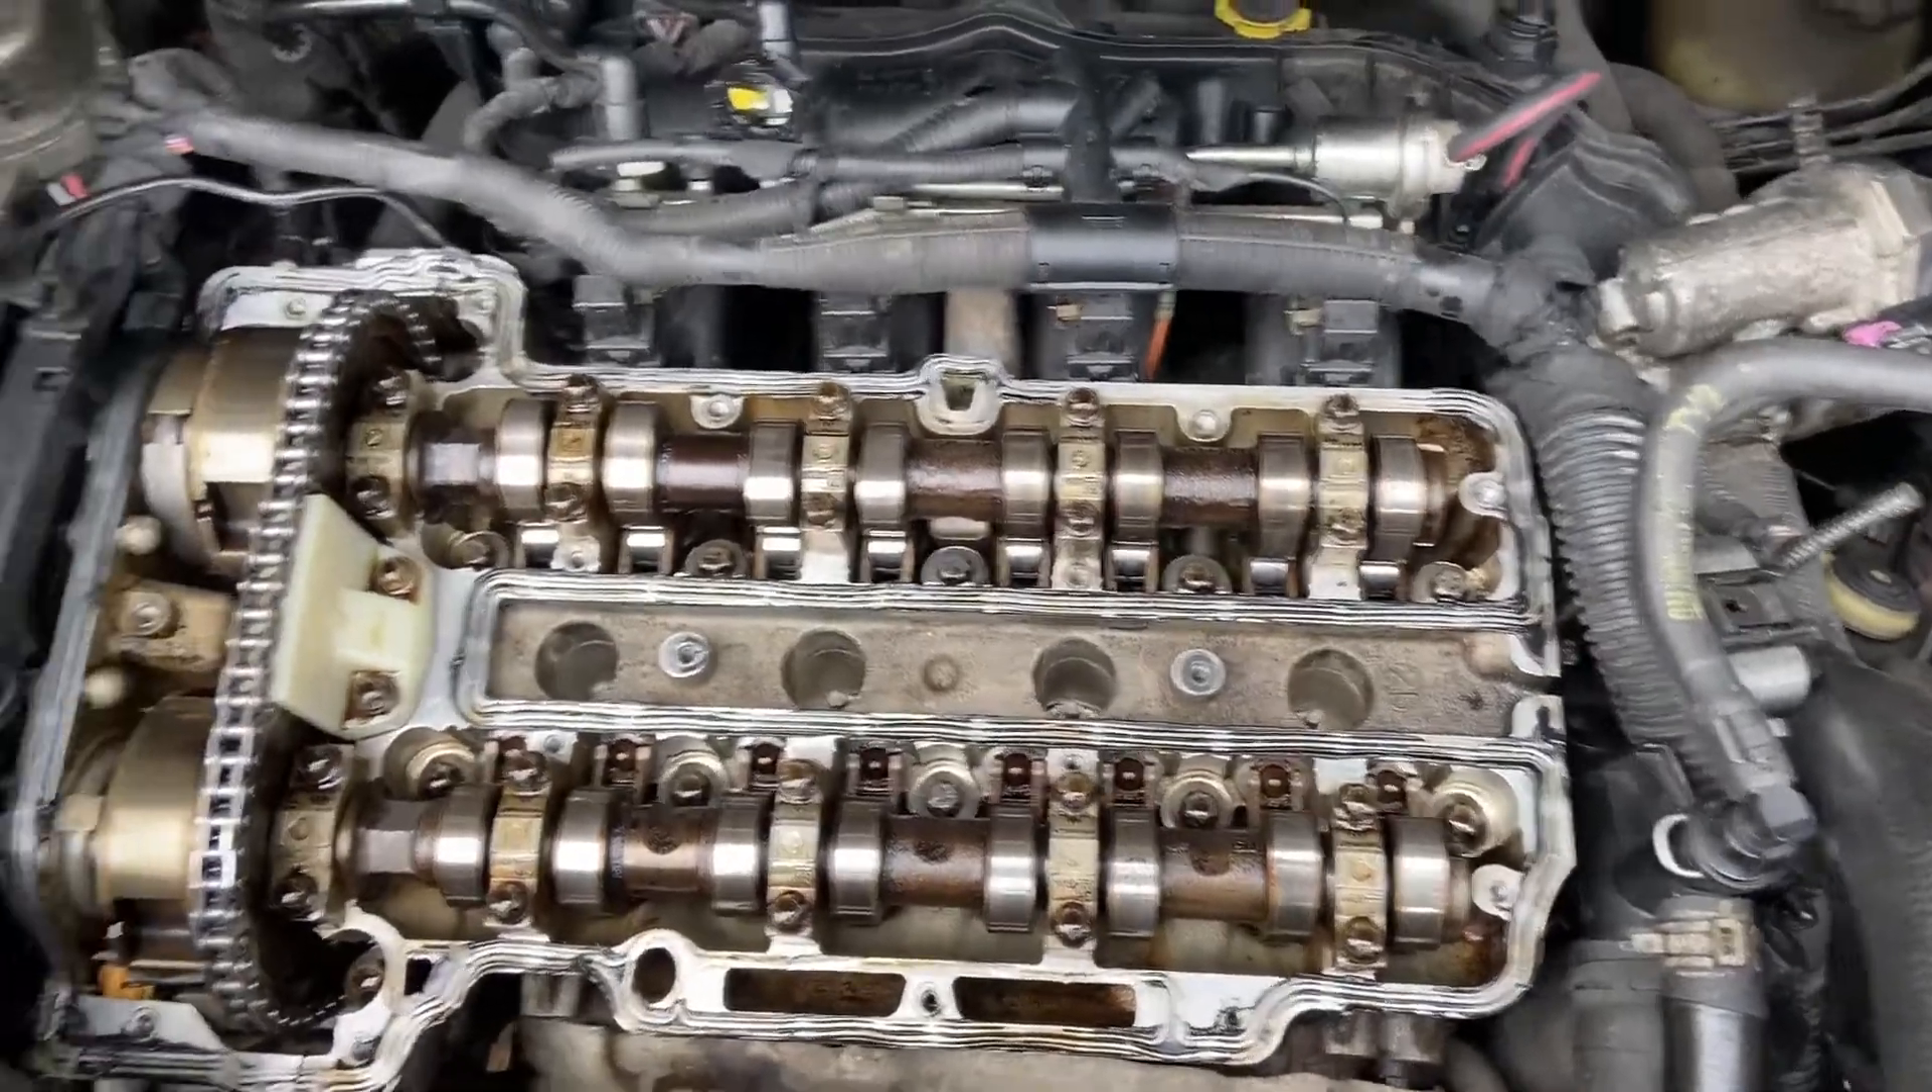Okay, so I've removed the valve cover and that was actually pretty easy.